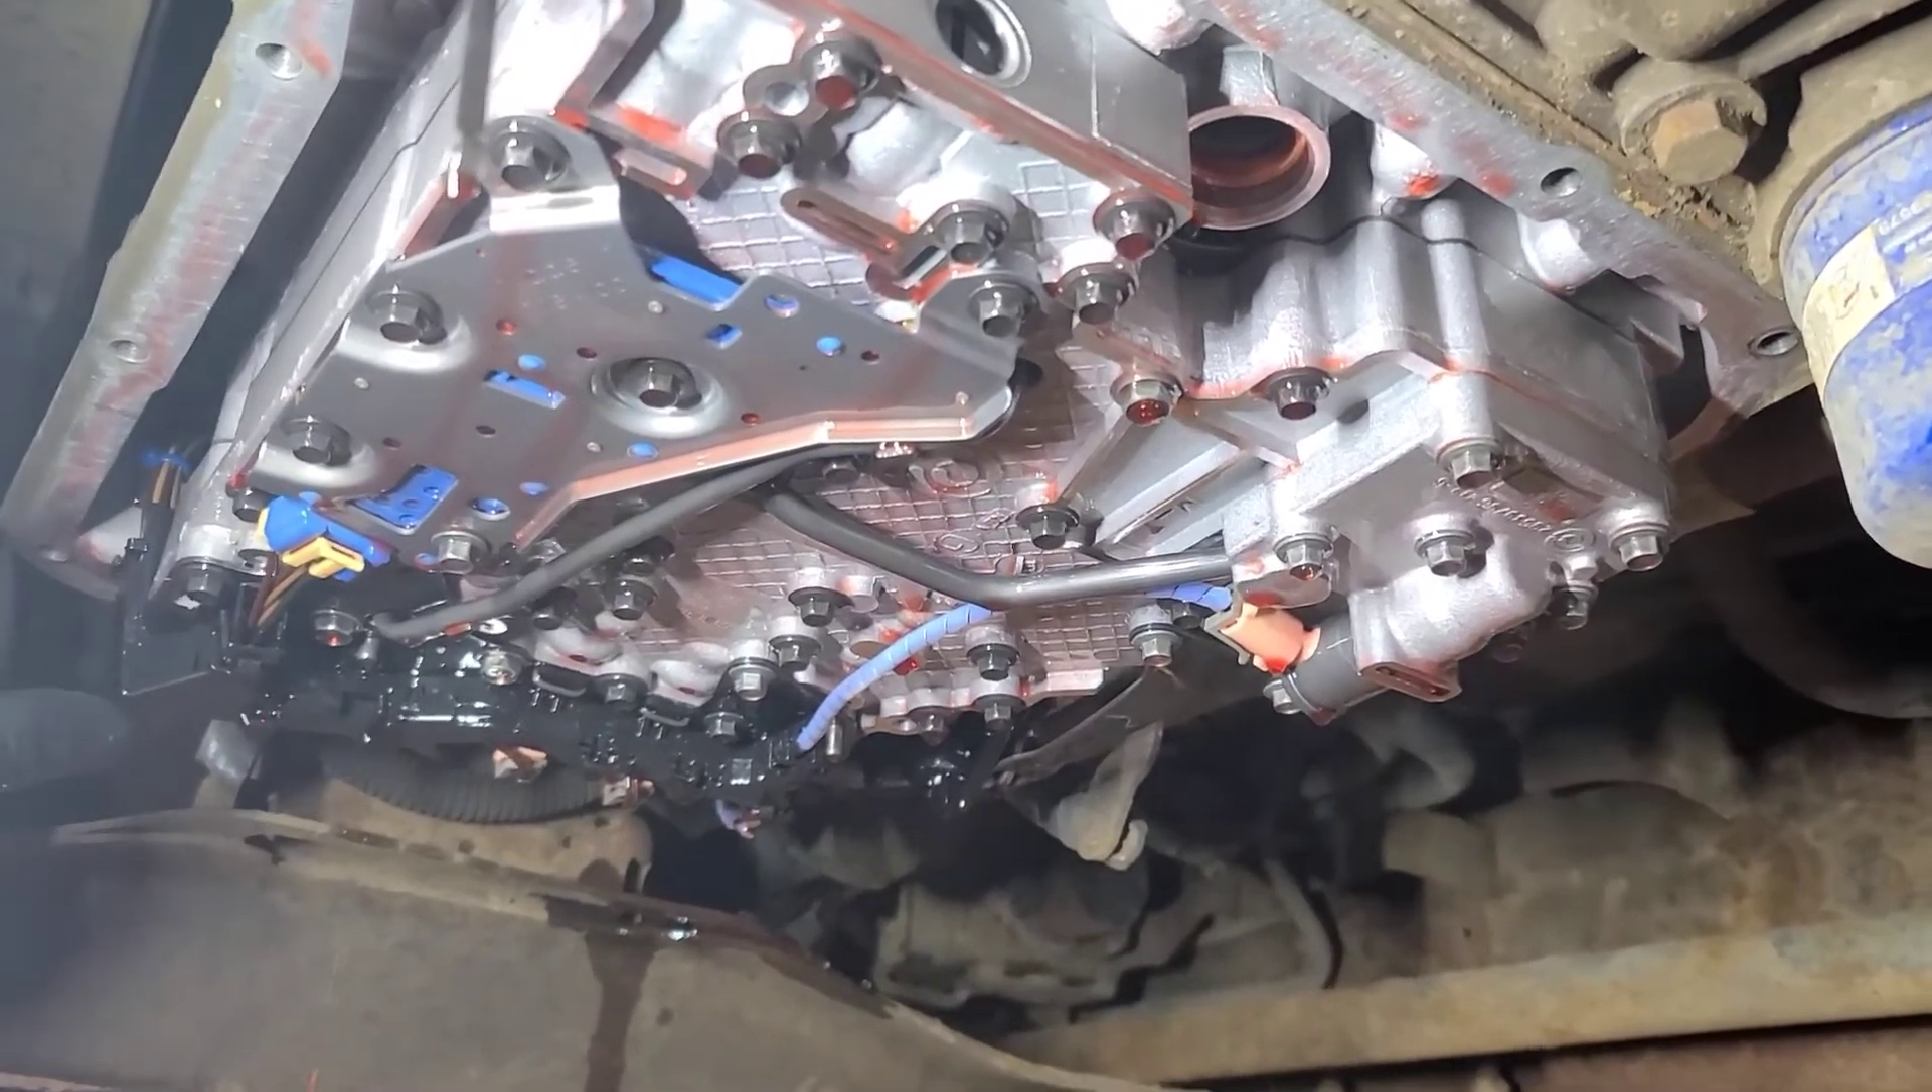So there's the trans pan off. I was able to drain it, remove it.